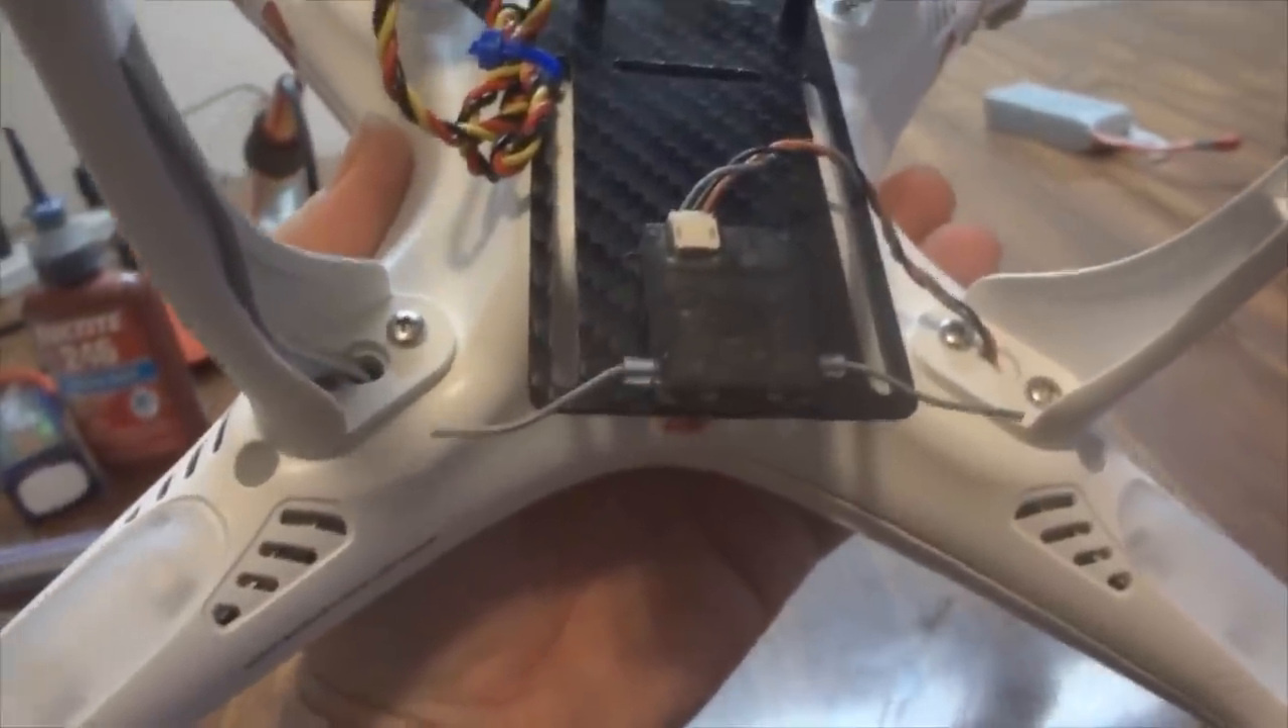Uh, and then you may have noticed on the back, uh, I ended up putting my satellite receiver, uh, on the bottom side there with some sticky tape.